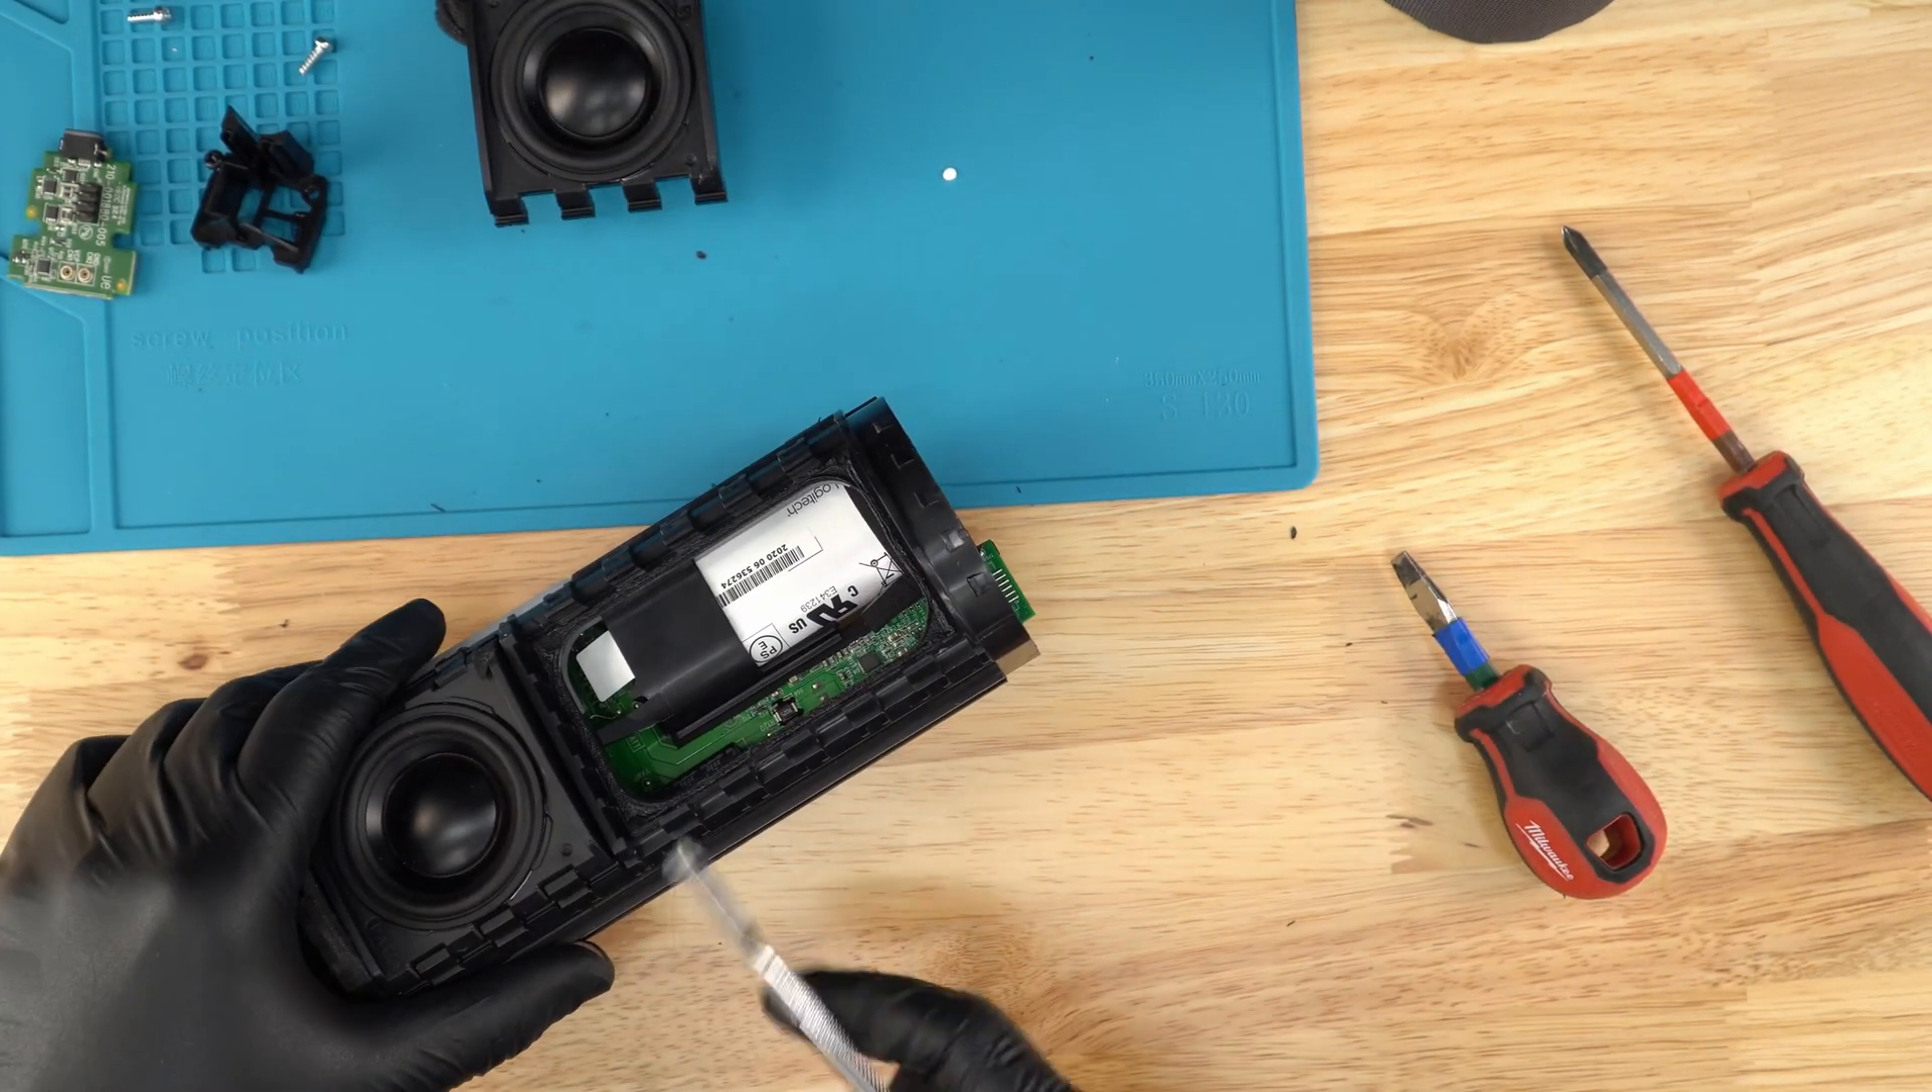Then we have it. One speaker's out. Move on to the next.